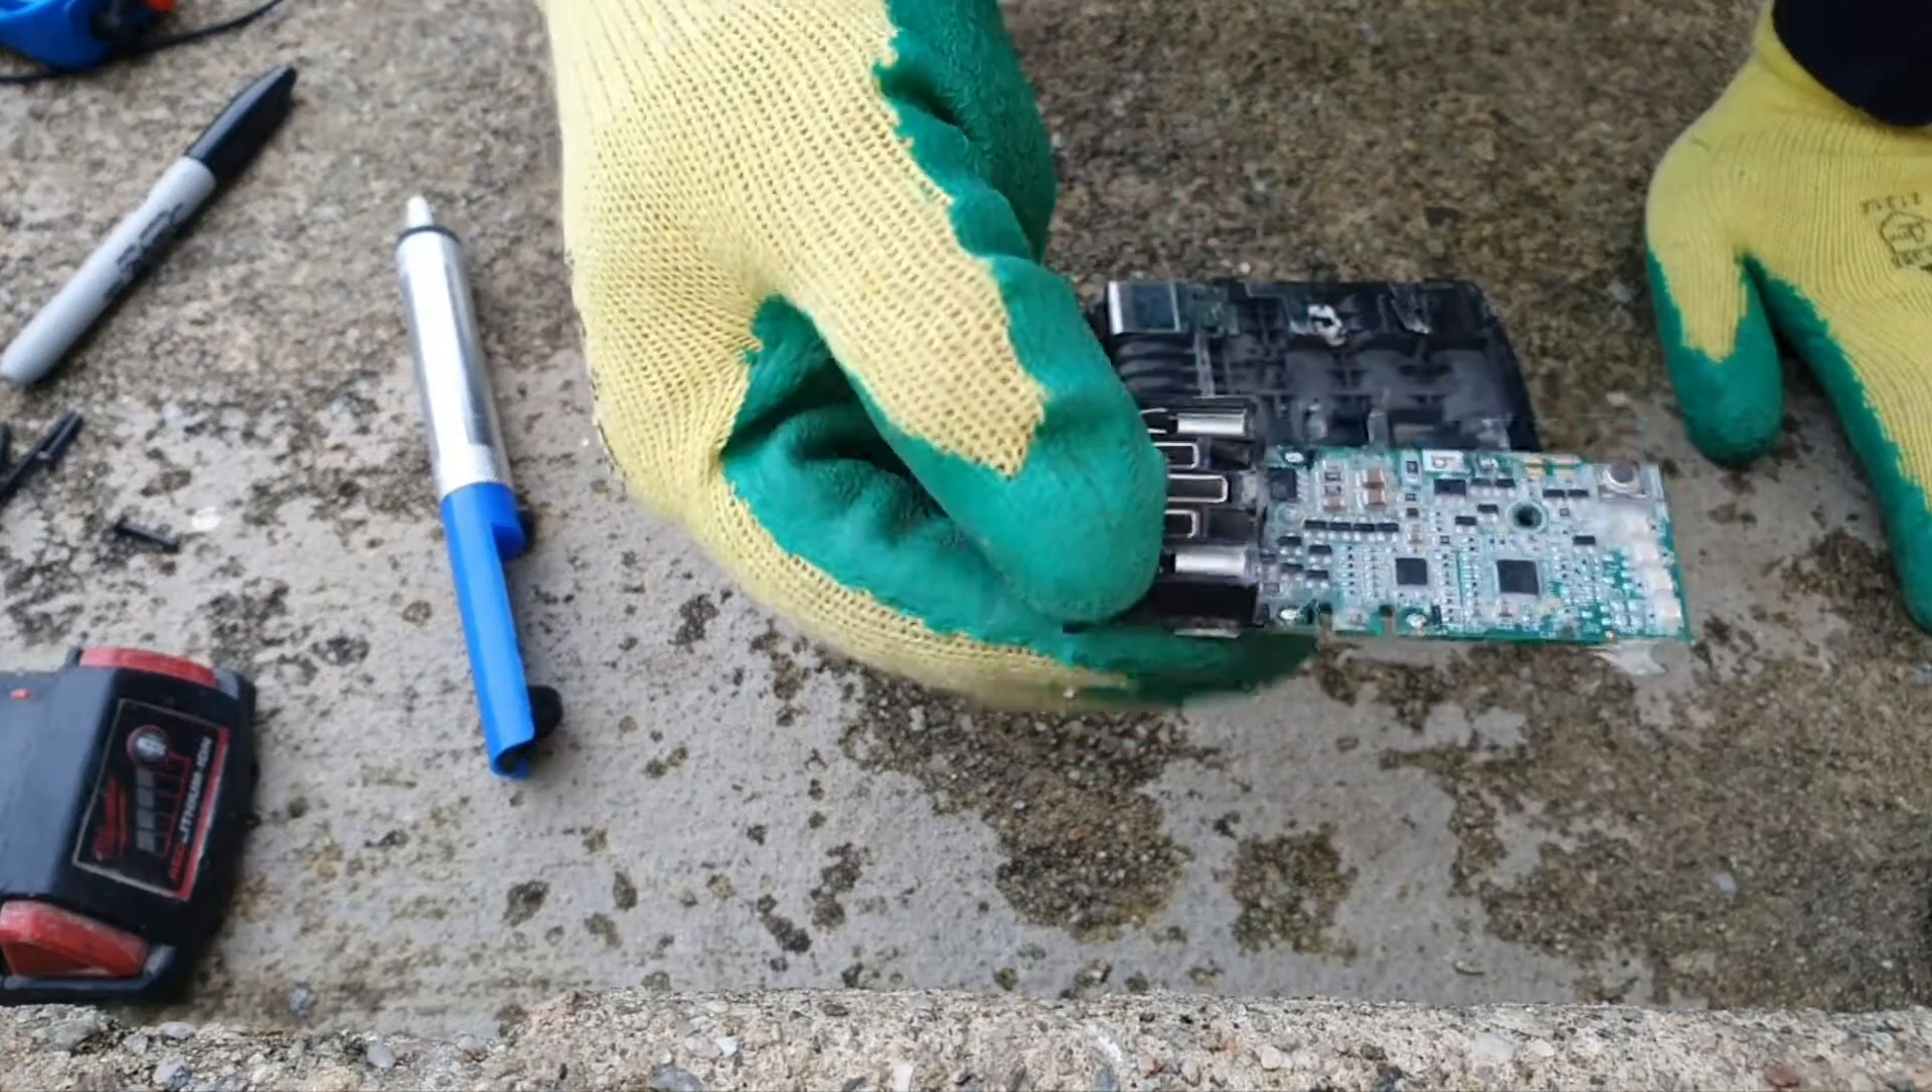Finally that's the old board off.